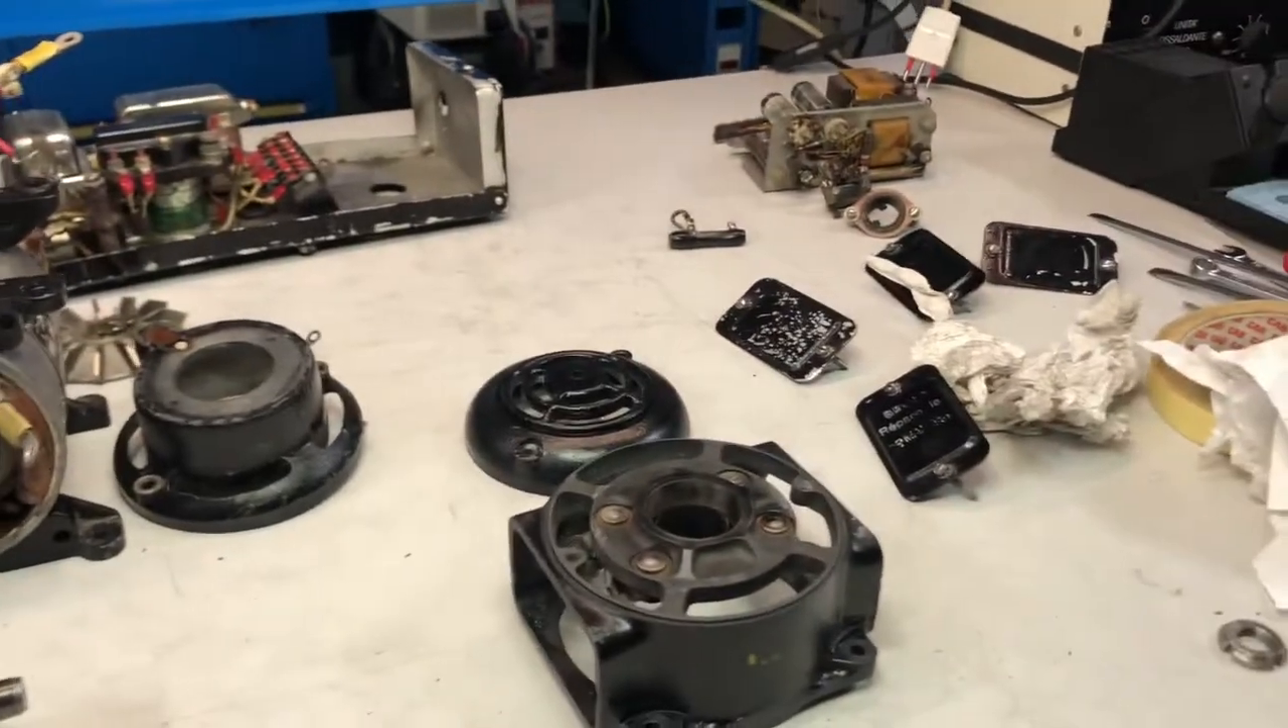As you can see i have completely dismantled the inverter.